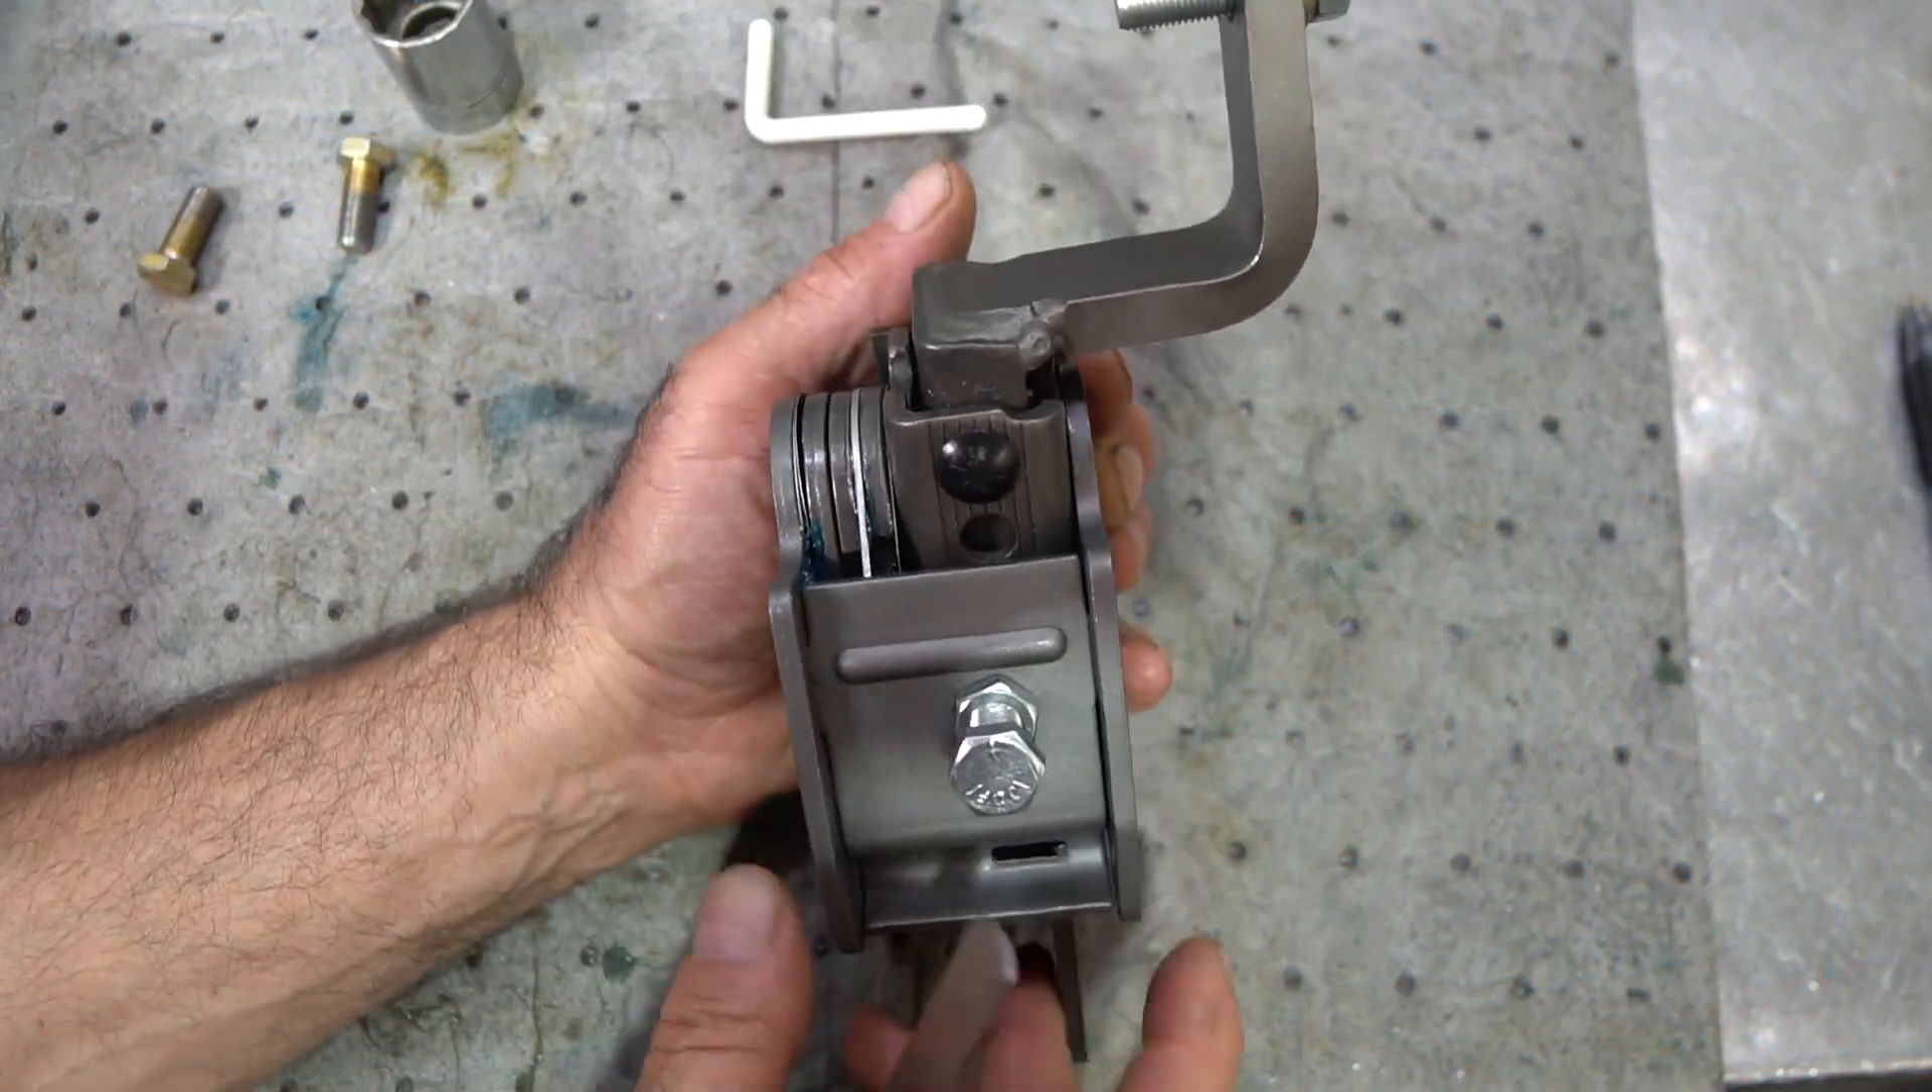Here's that 8010 assembly all done.